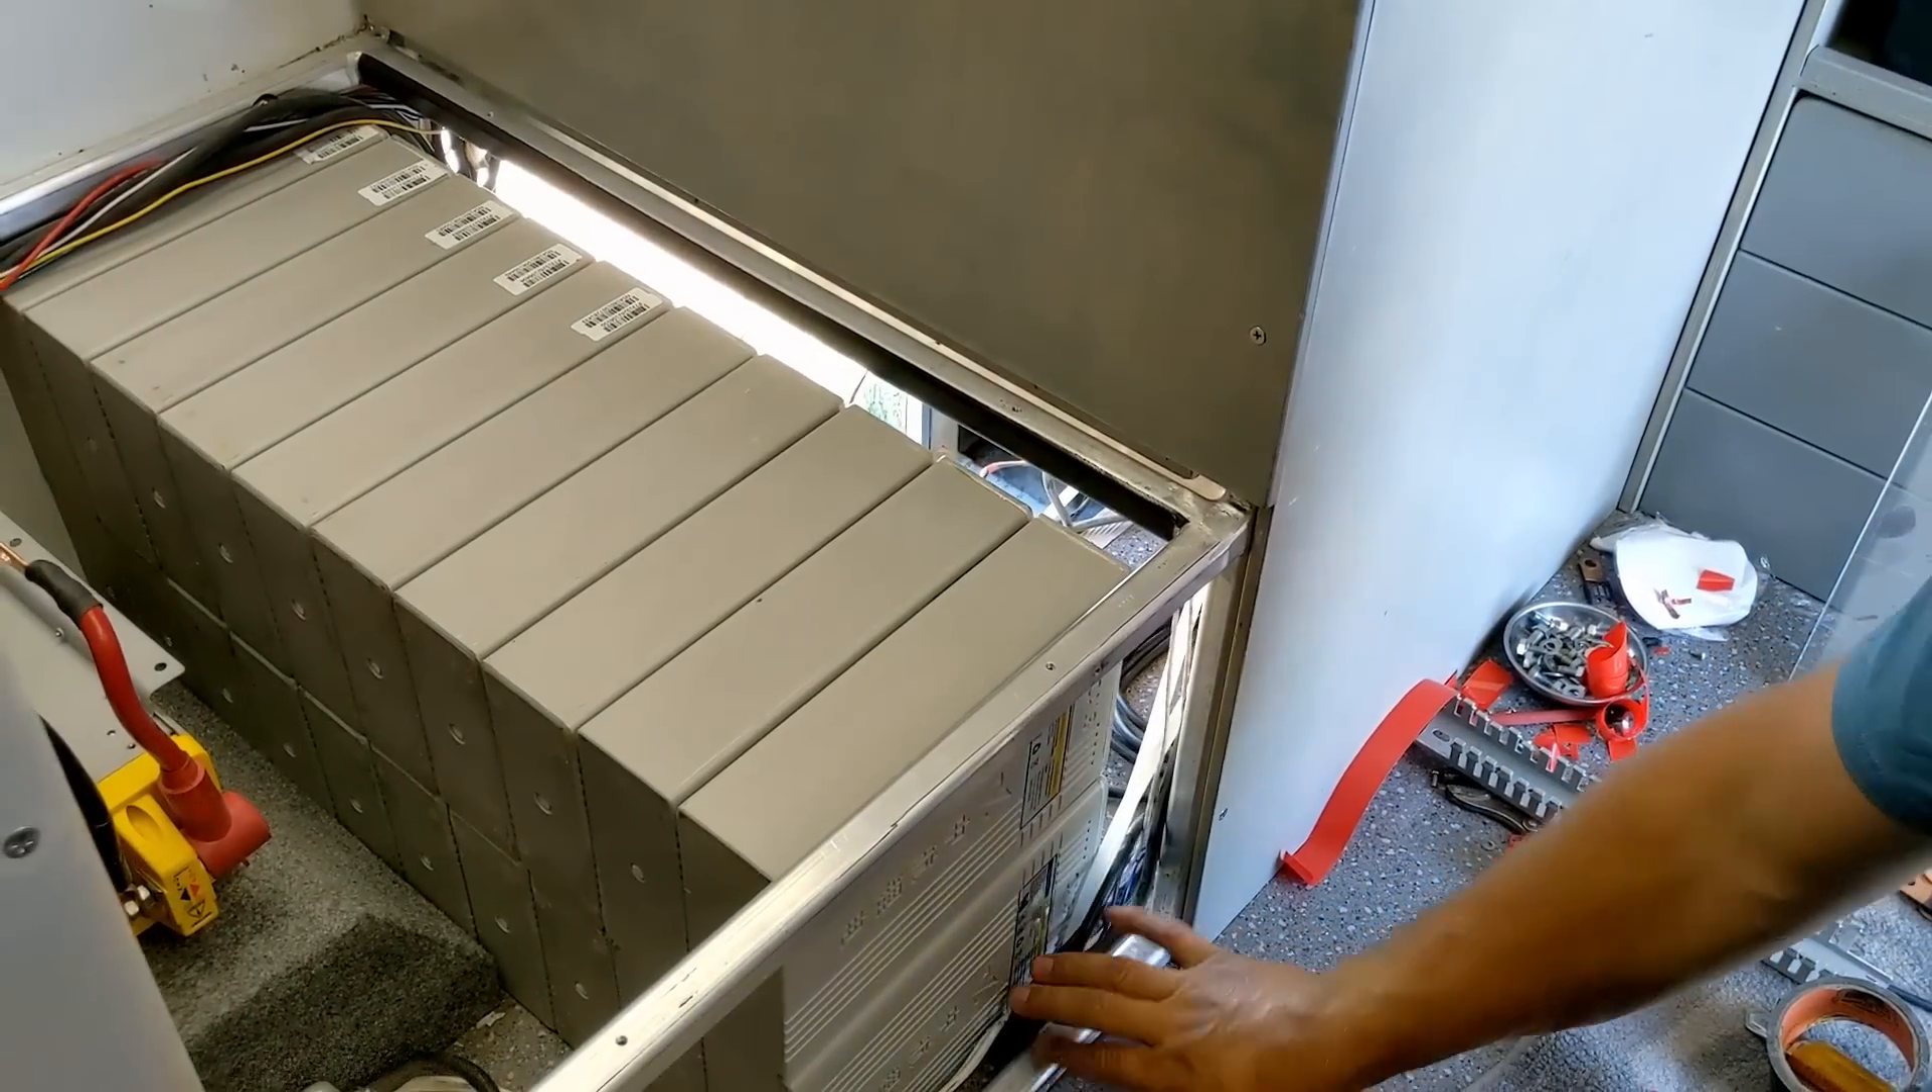Okay guys got it all in as you can see 20 cells fits in here super tight.